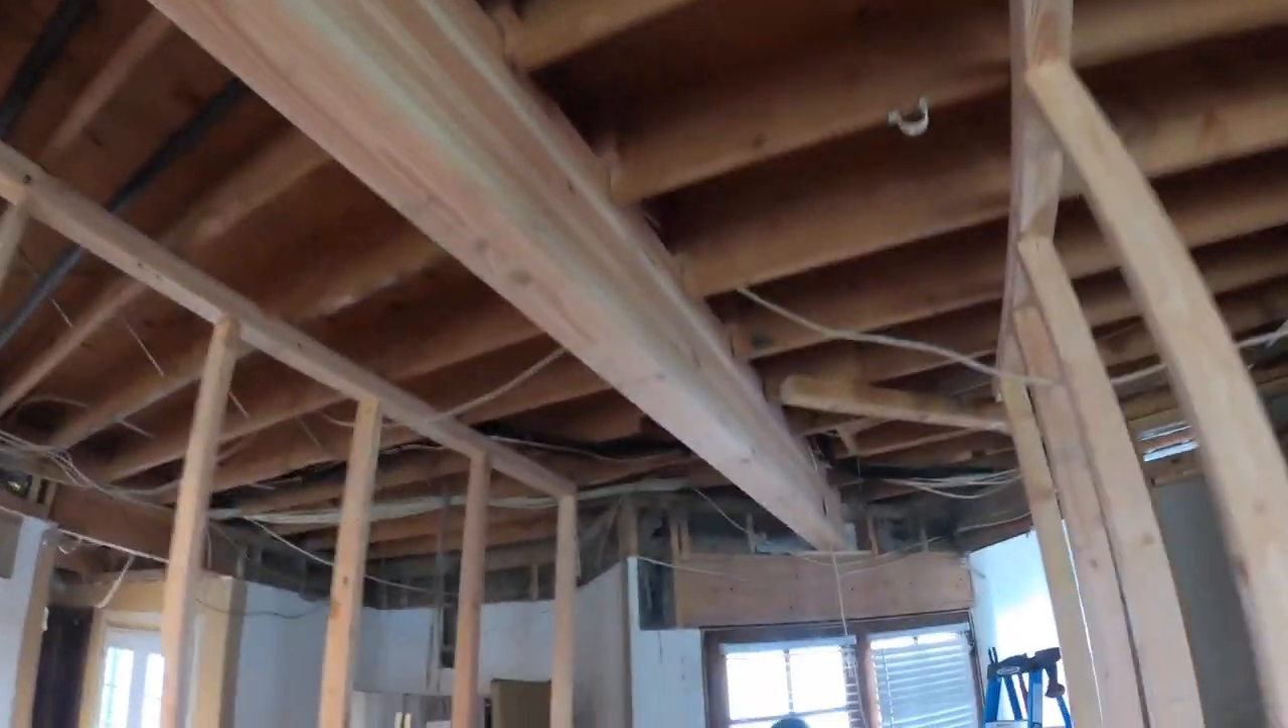The beam's in the place.